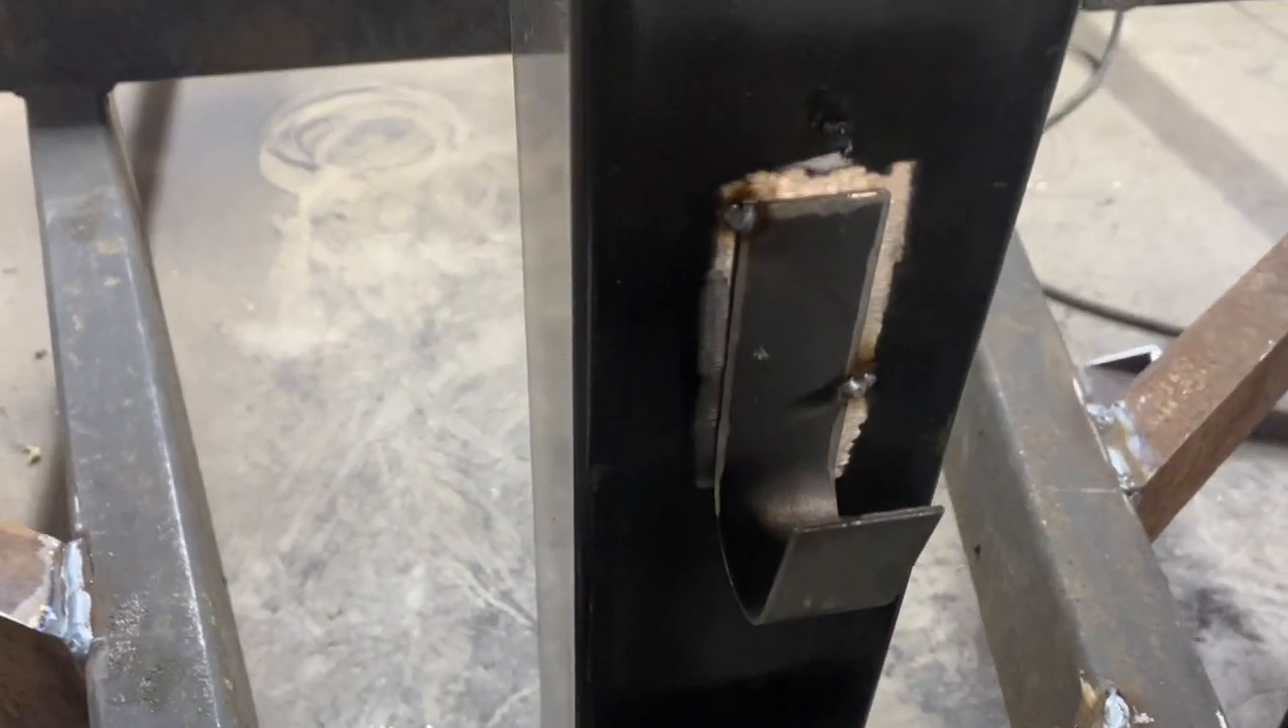Got my little hook on there. For my crank handle.